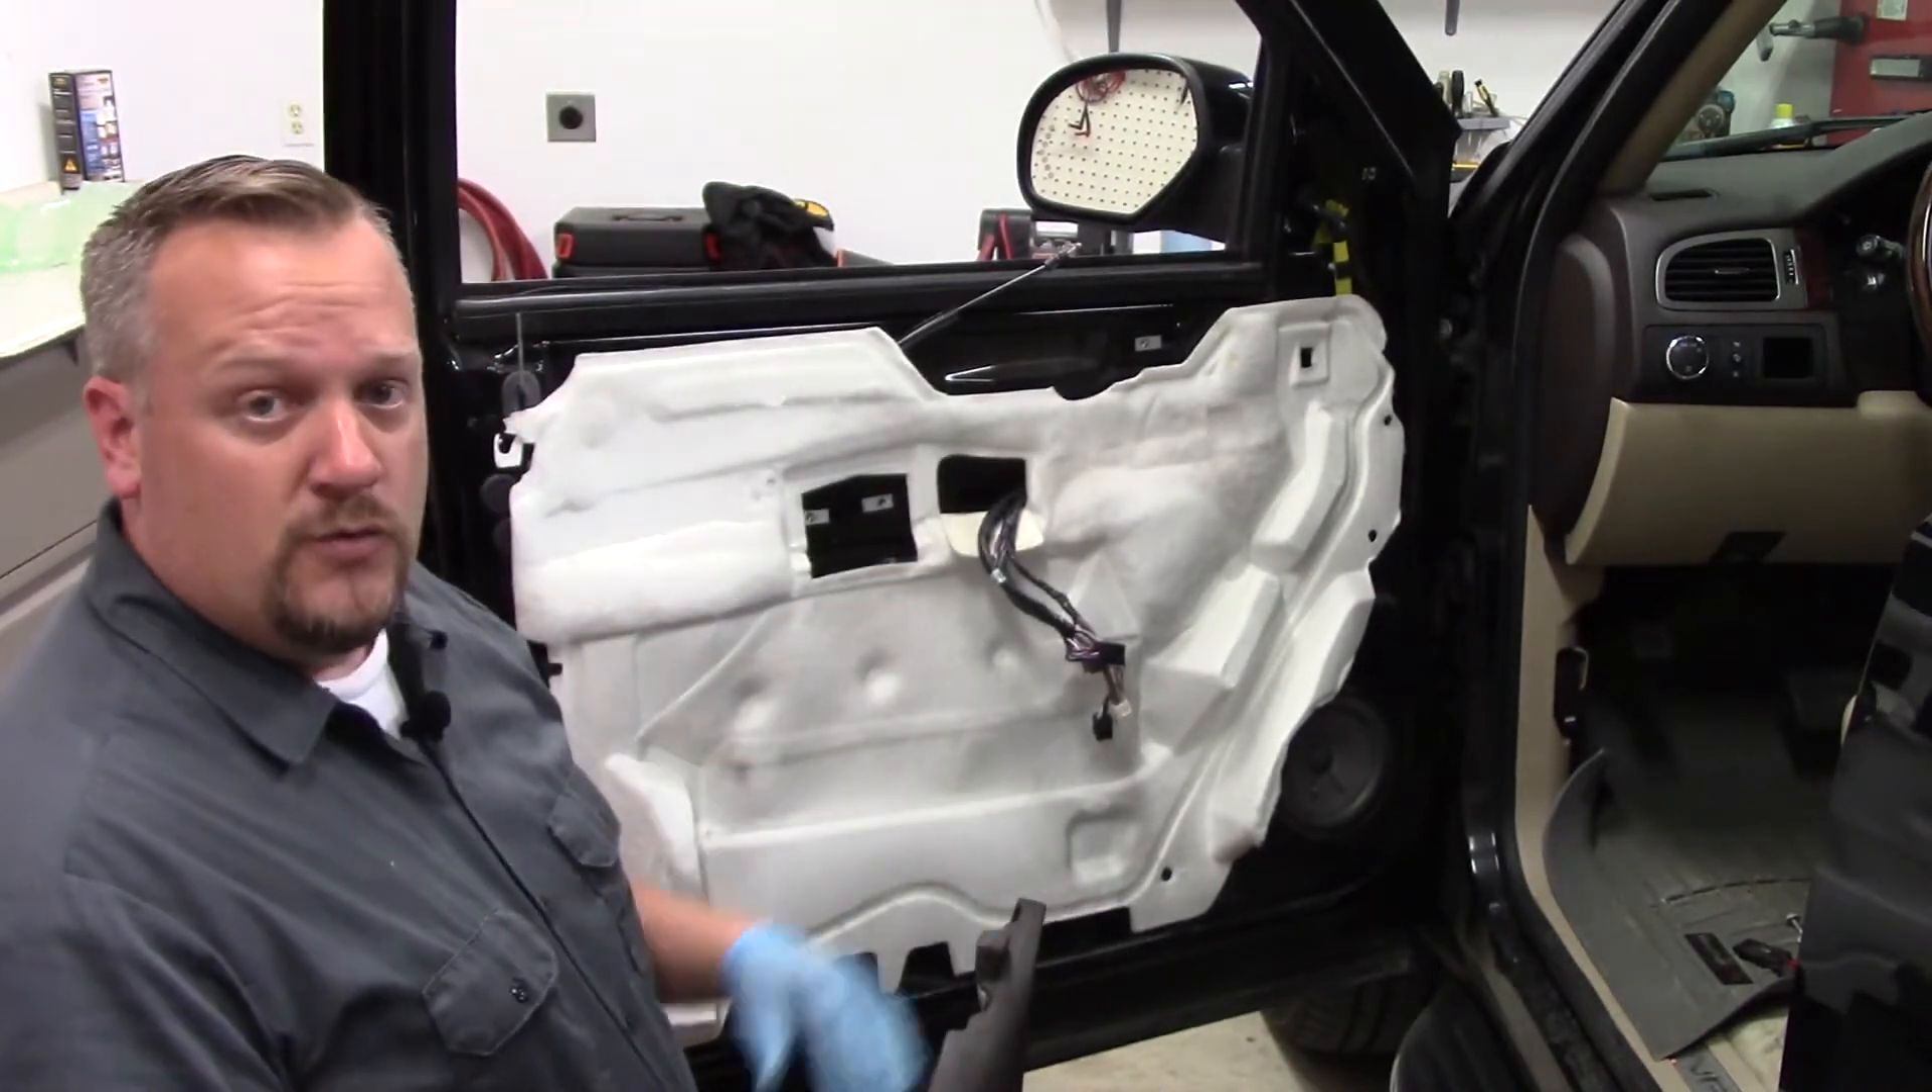I've got the door panel off.